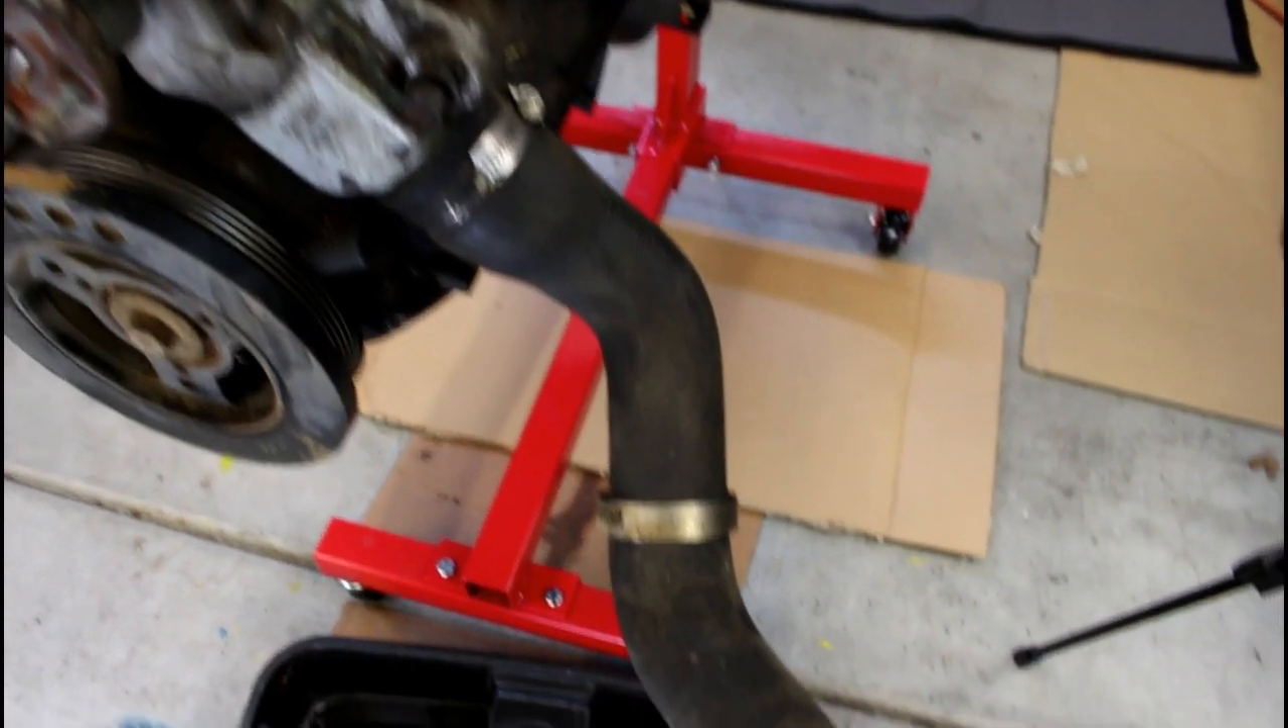I still have one hose attached right here.